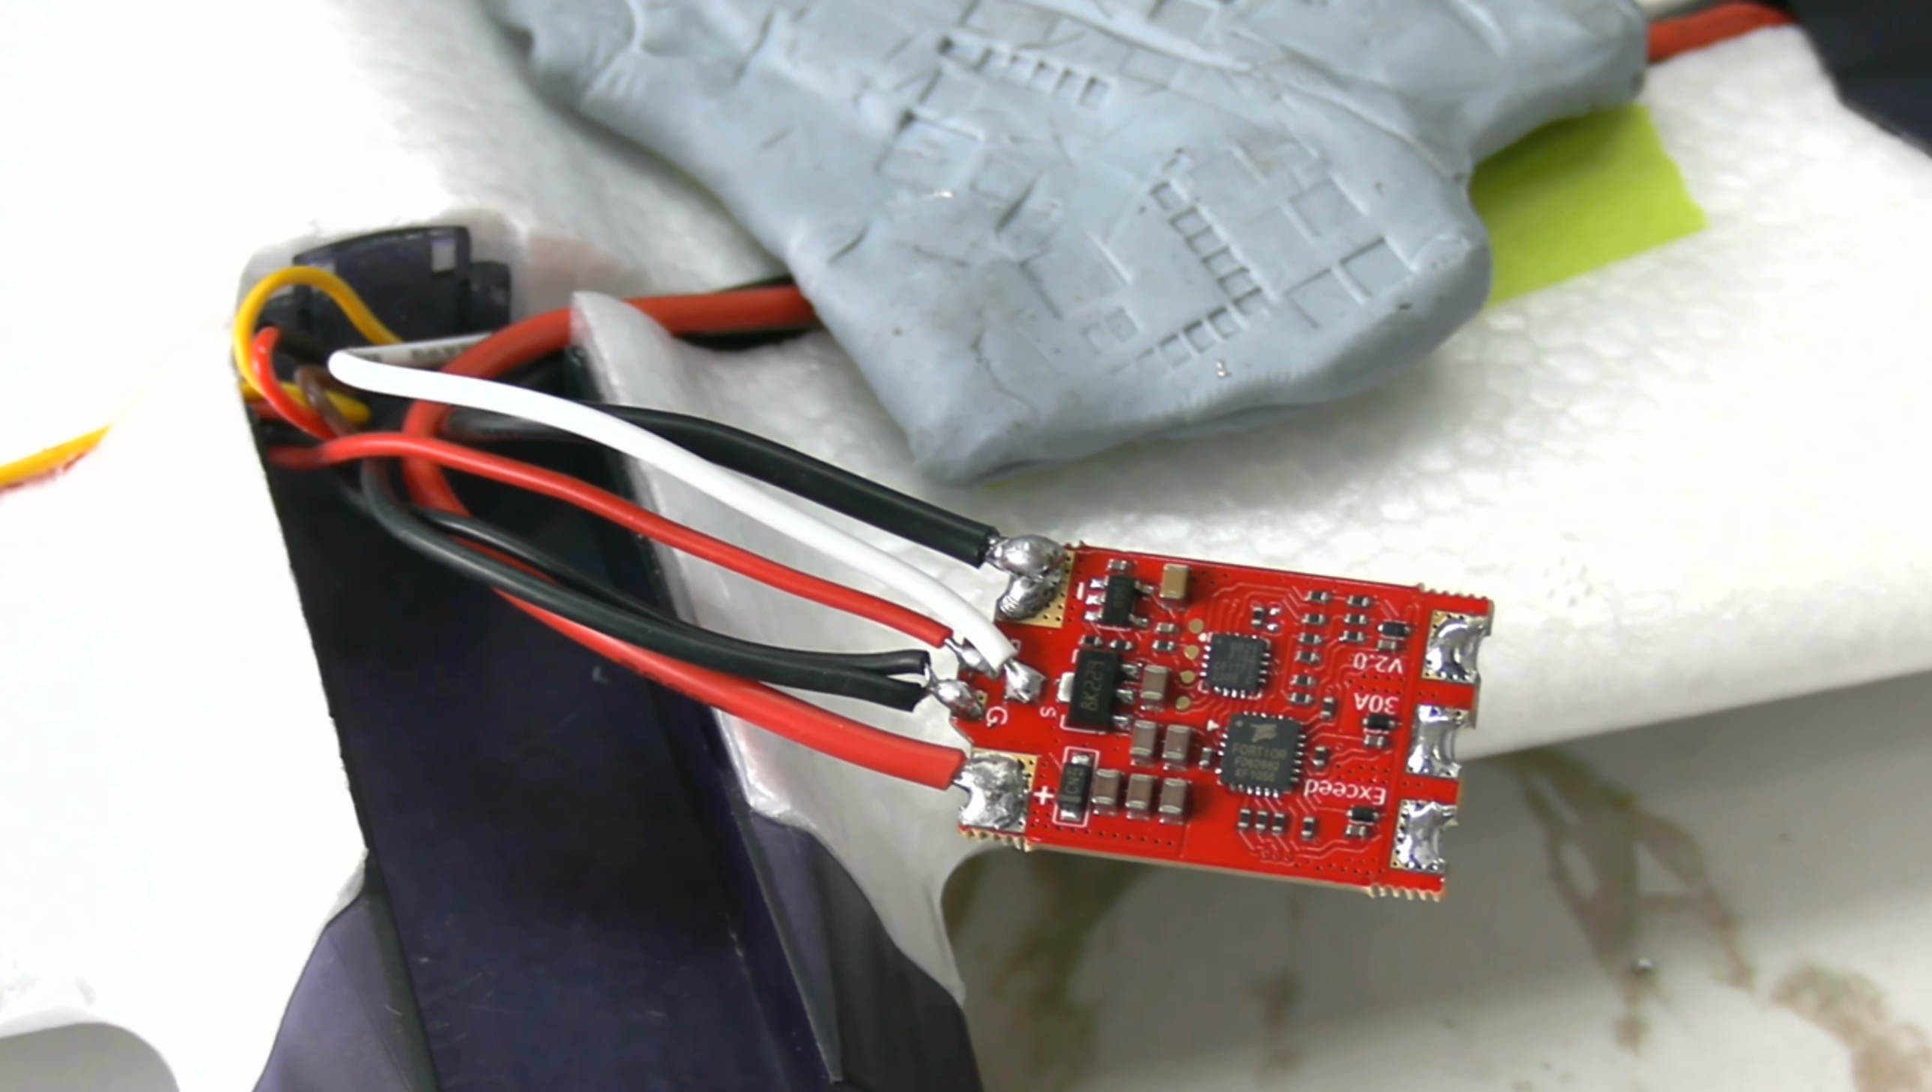So the uh speed controller is soldered that's everything going into the aircraft is soldered.